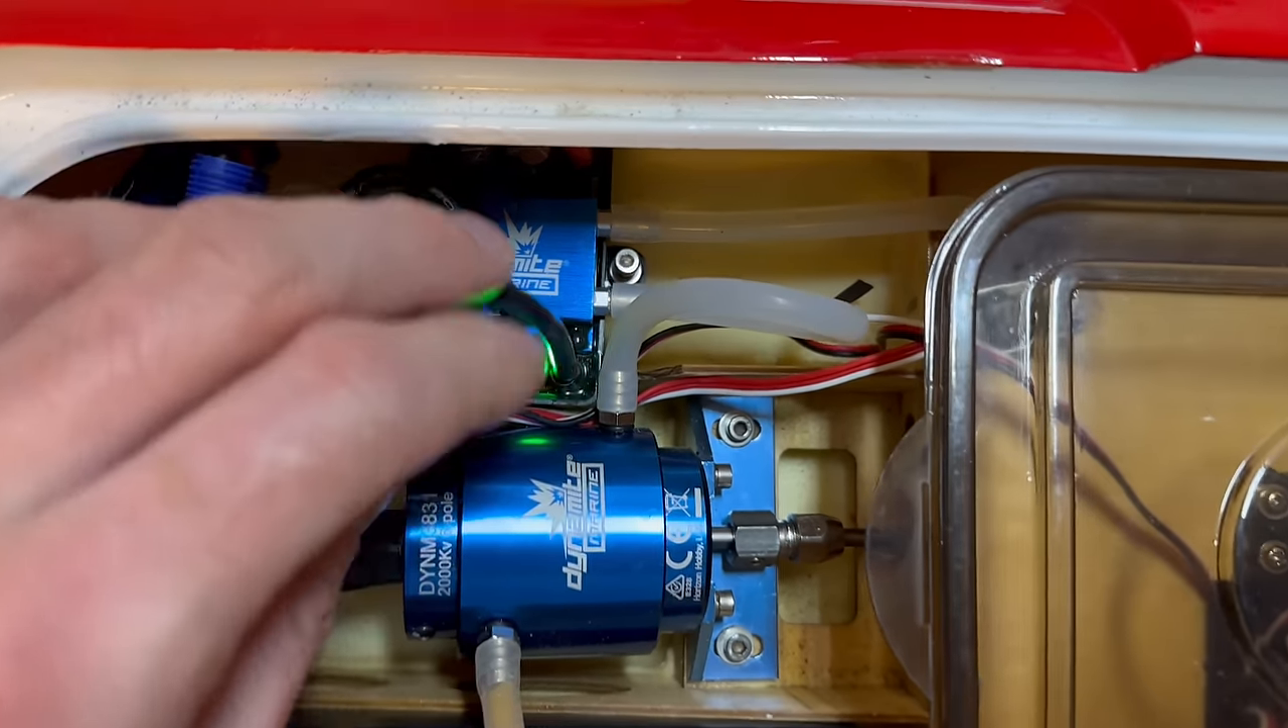We got the motor all mounted in we got our water cooling all hooked up.